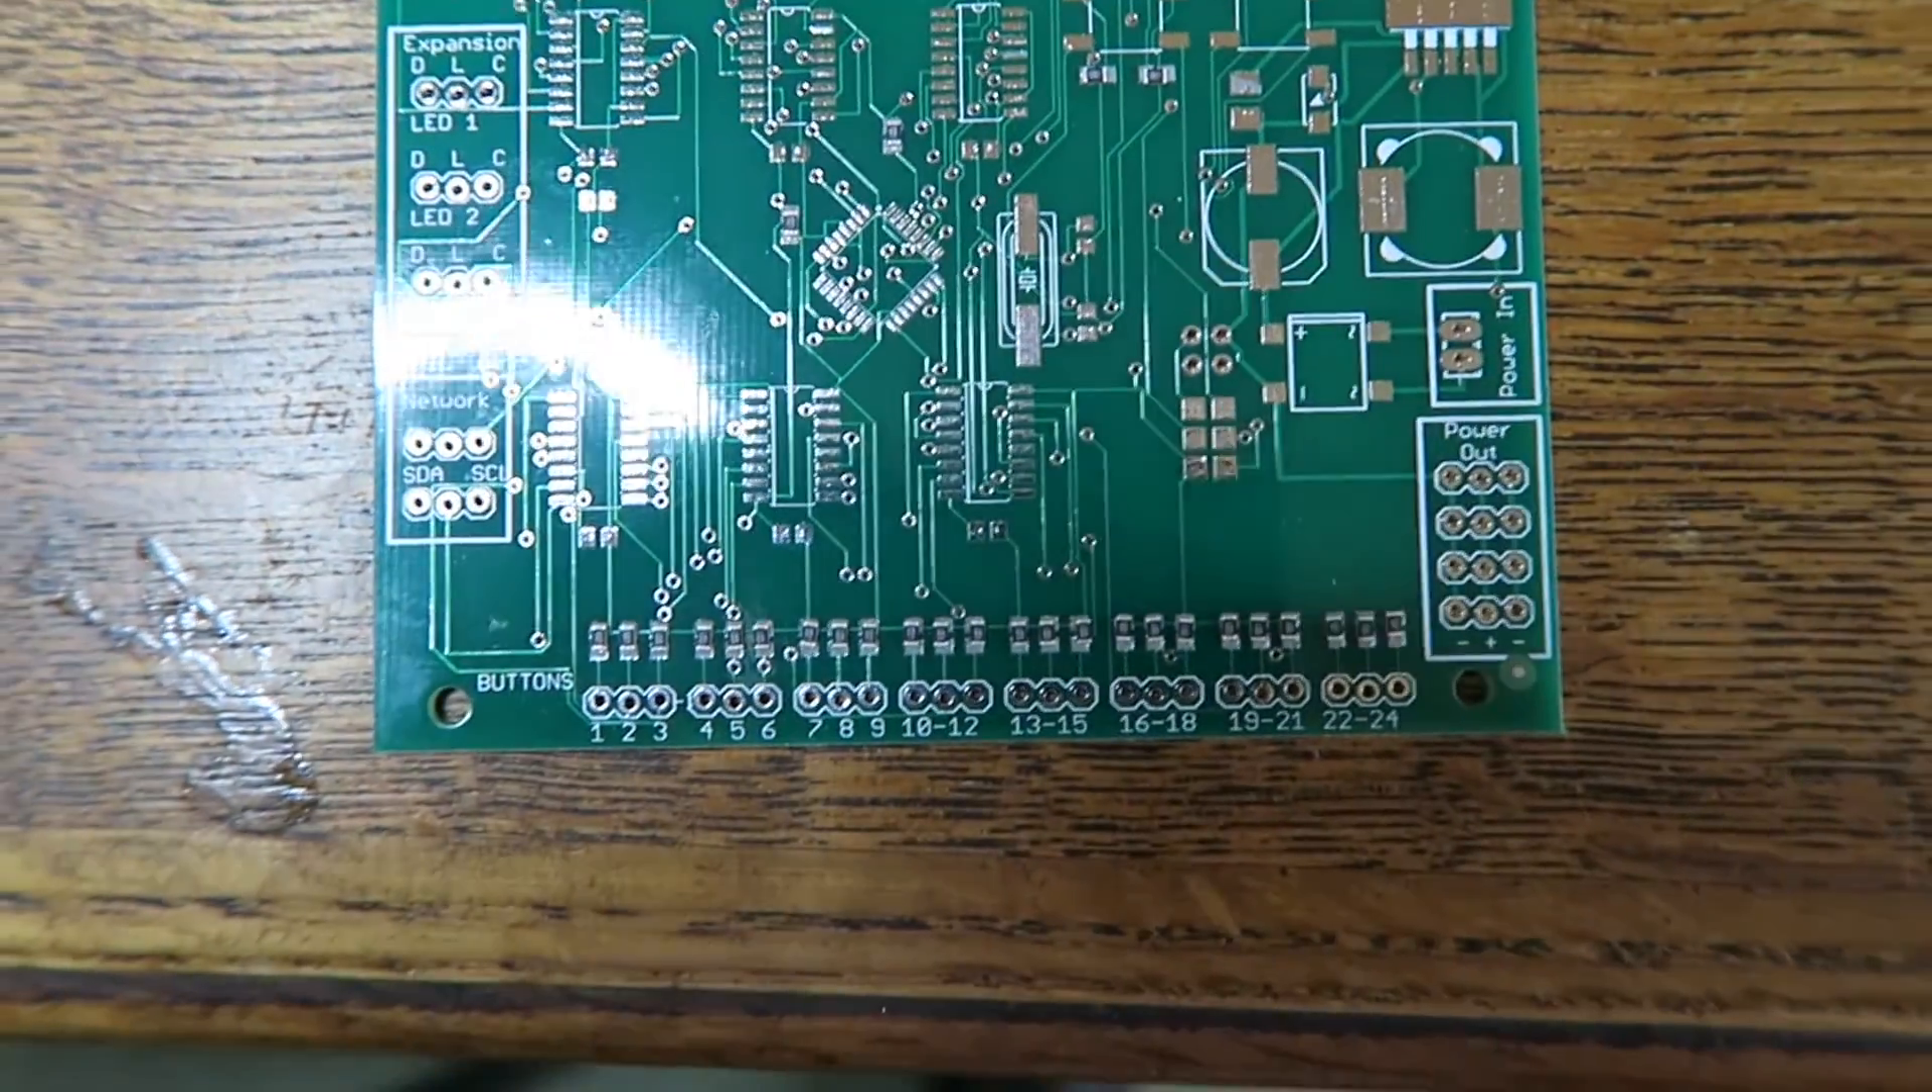Here's the picture of the PCB before it's soldered.